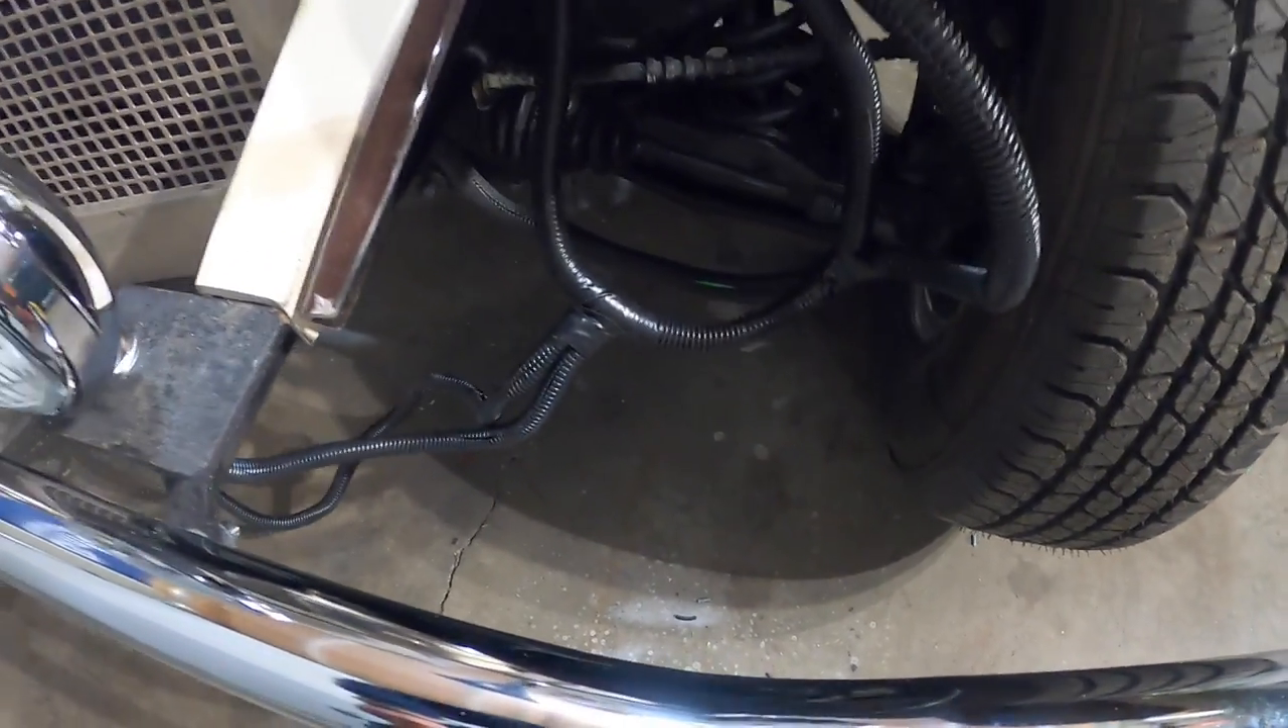Got the wiring harness all made up split loom everywhere so i just need to tuck all this away.